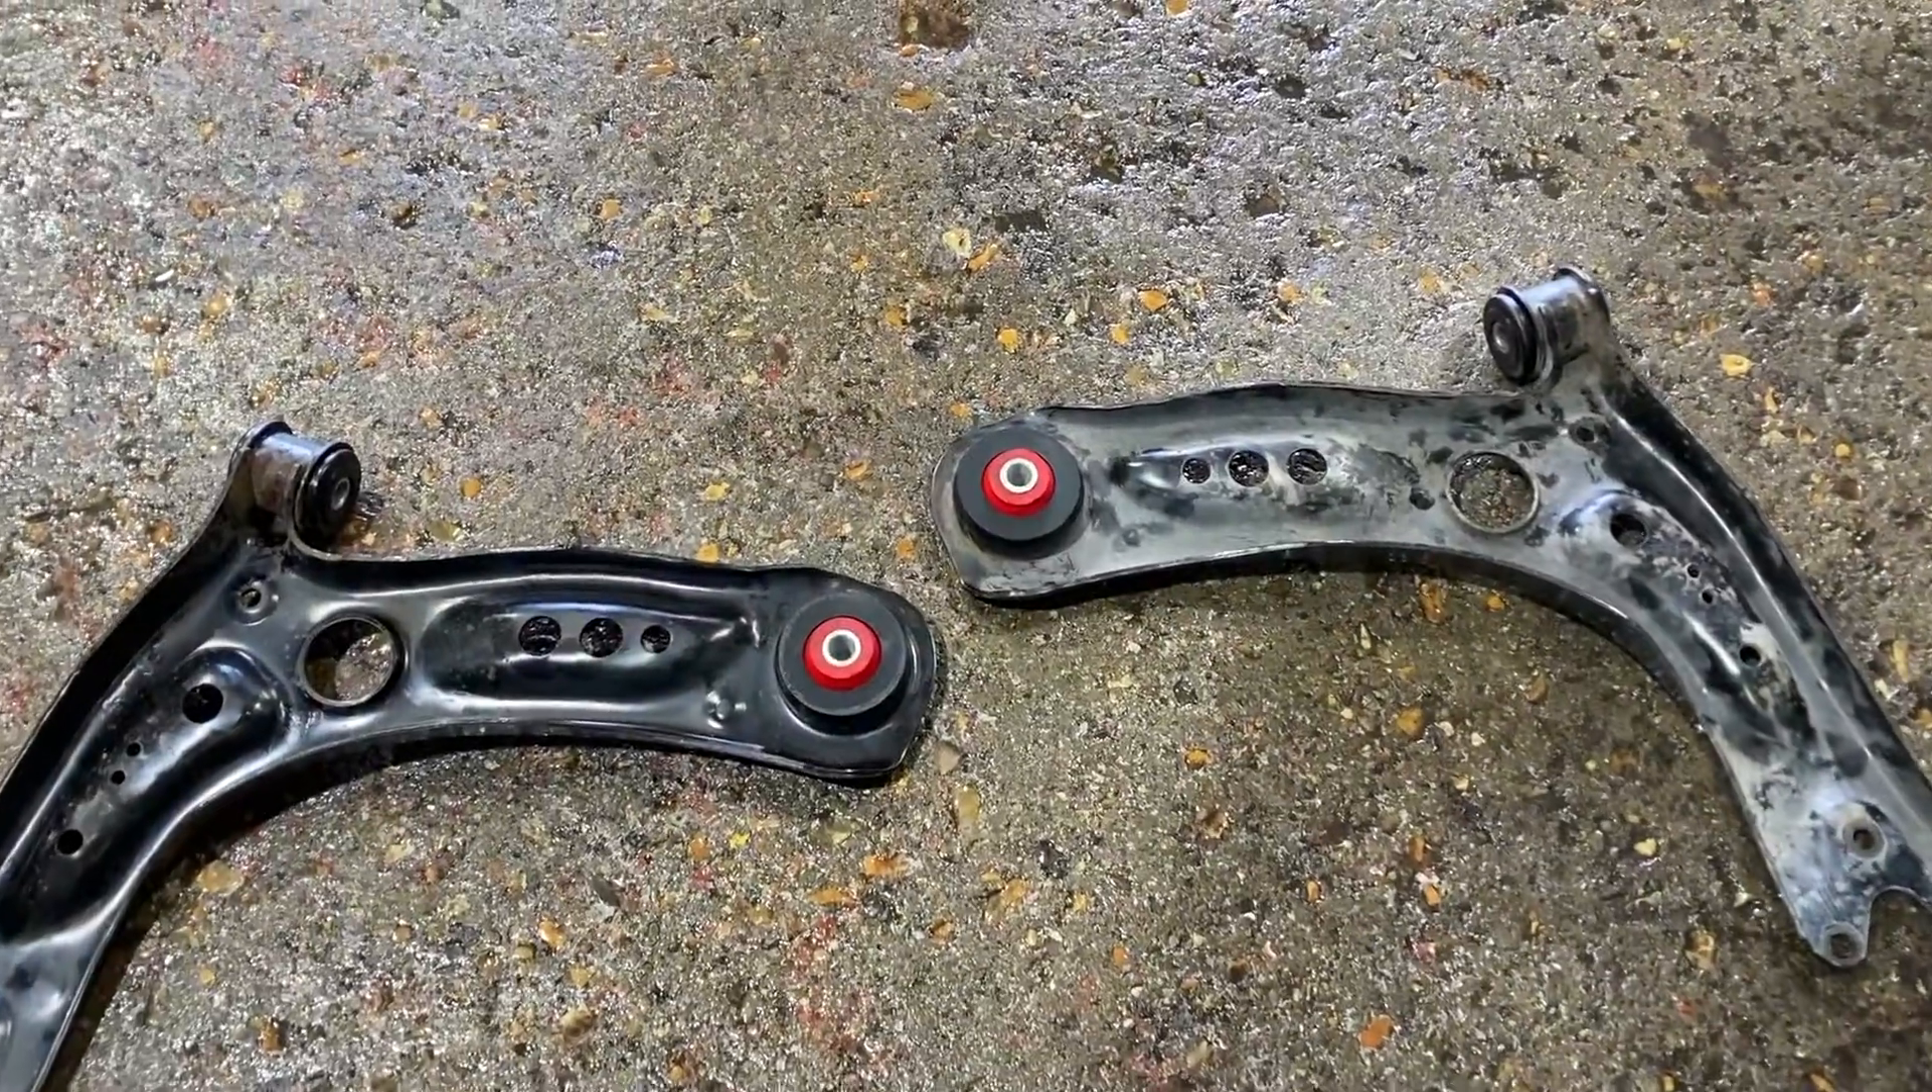And there you have our mechanical lock metal sleeve bushing installed.